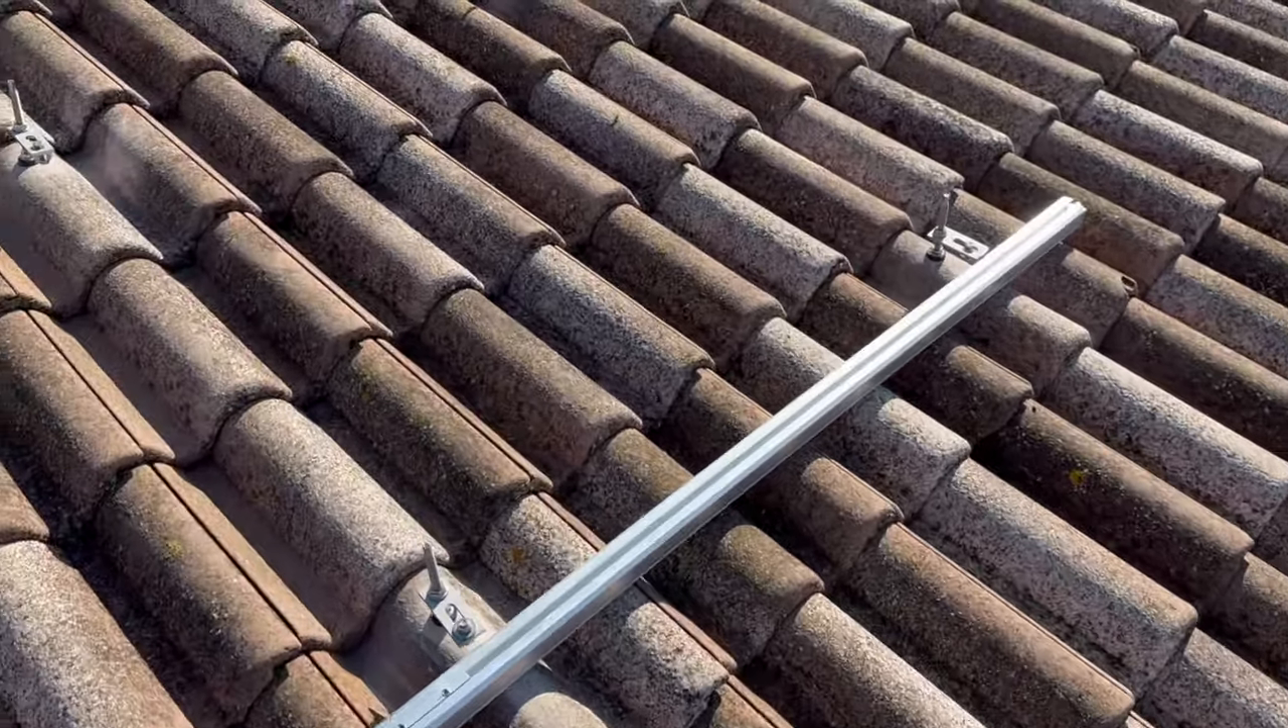Allora staffette montate ecco qua adesso andiamo a posizionare le barre.